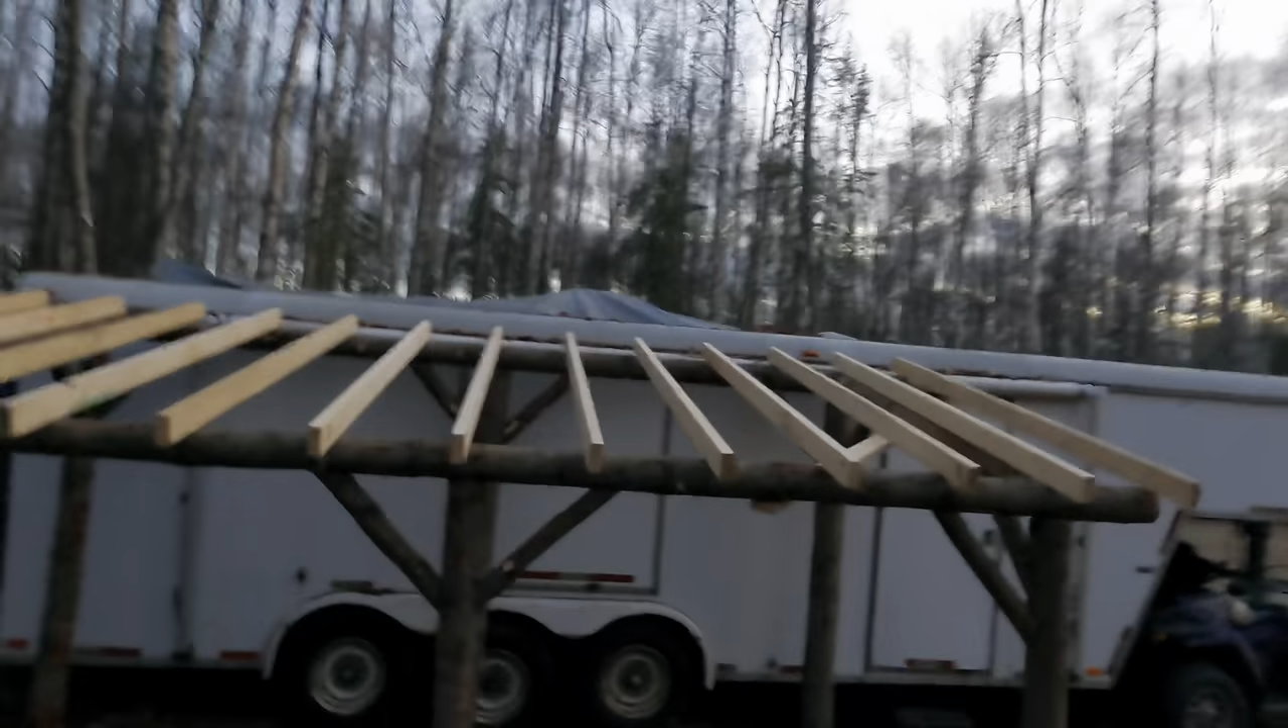We still have to put on the OSB and waterproof it, but got everything else done.